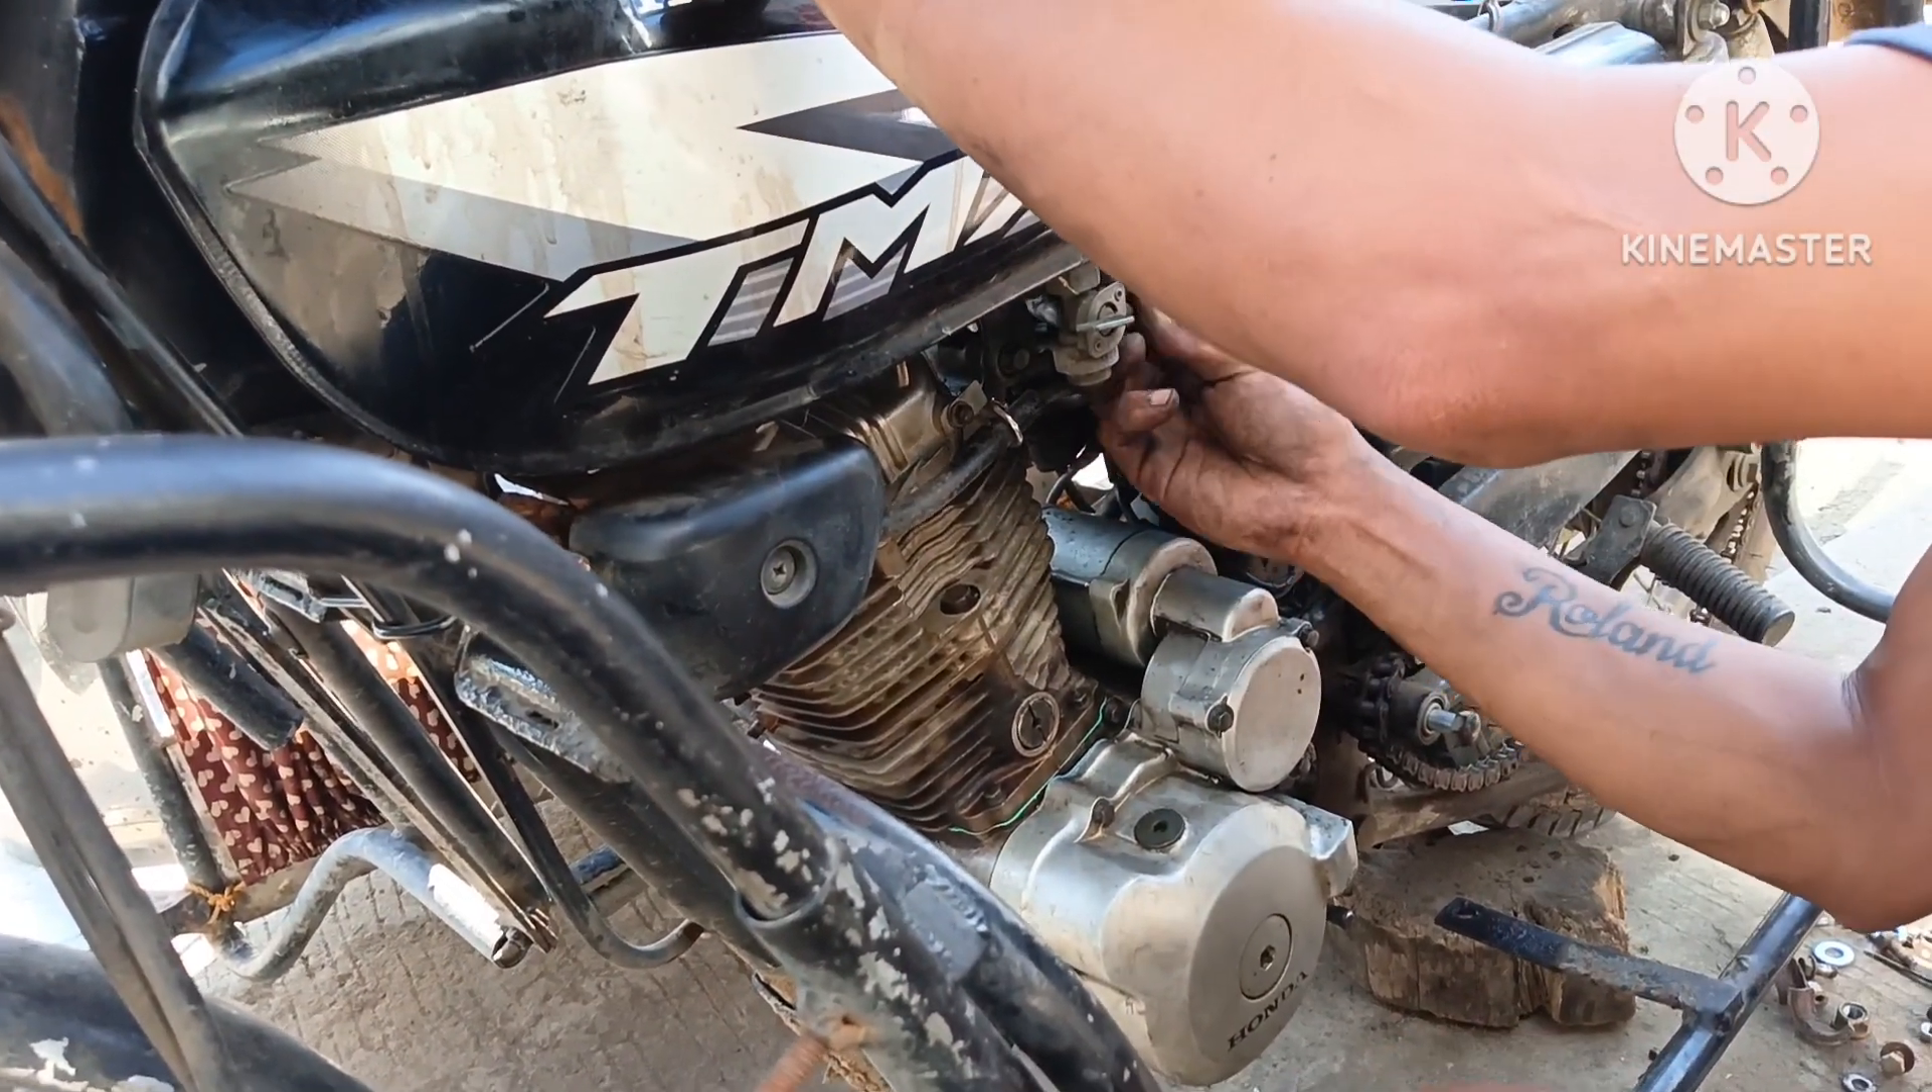Nakabit na po yung makina dito sa kanyang body.